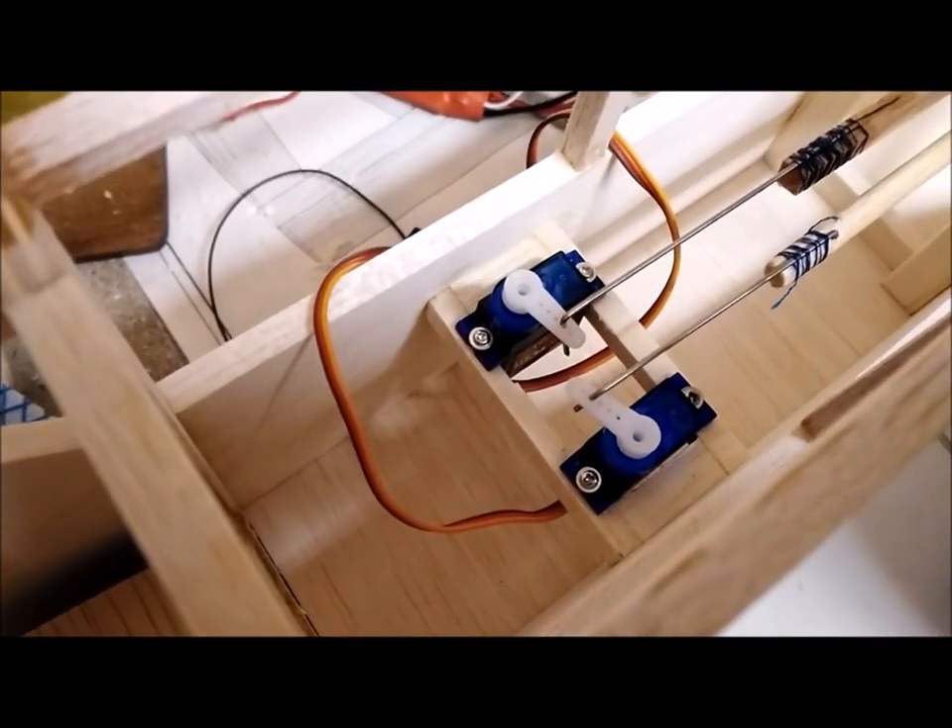Now I have both servos screwed in to the cross beams and I have inserted the push rods.